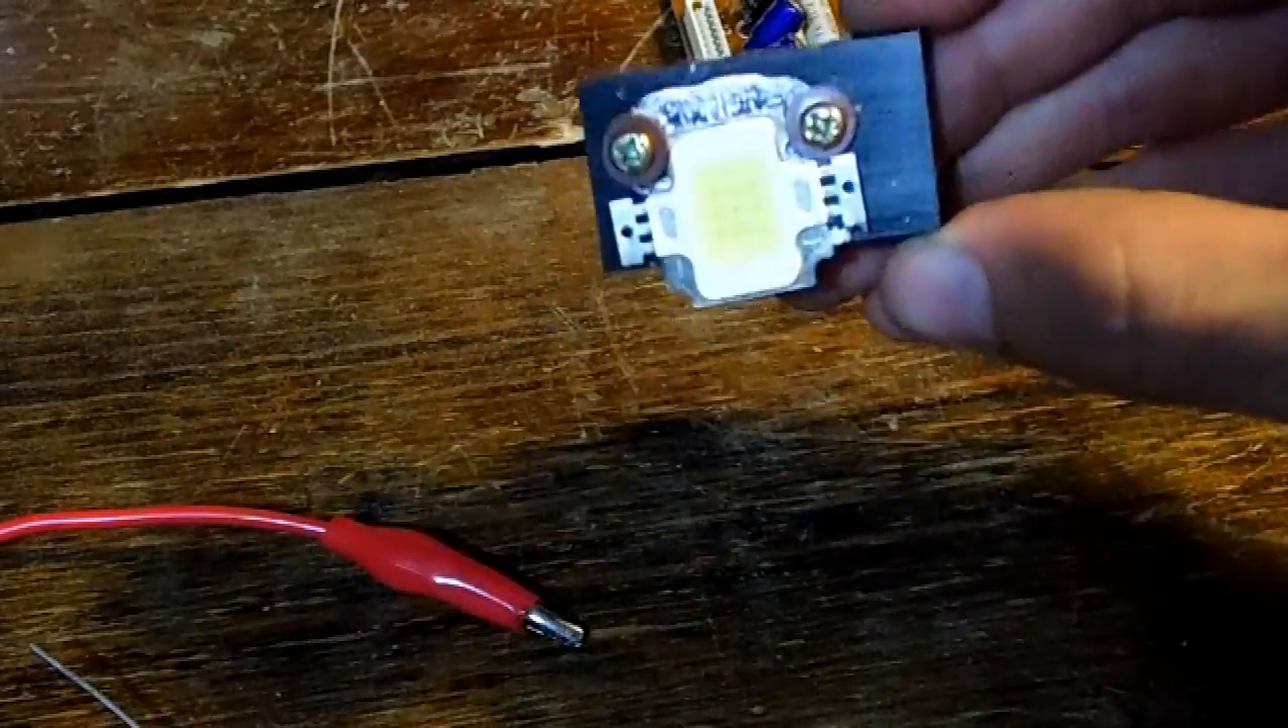And there we have a heat sink connected to the LED.